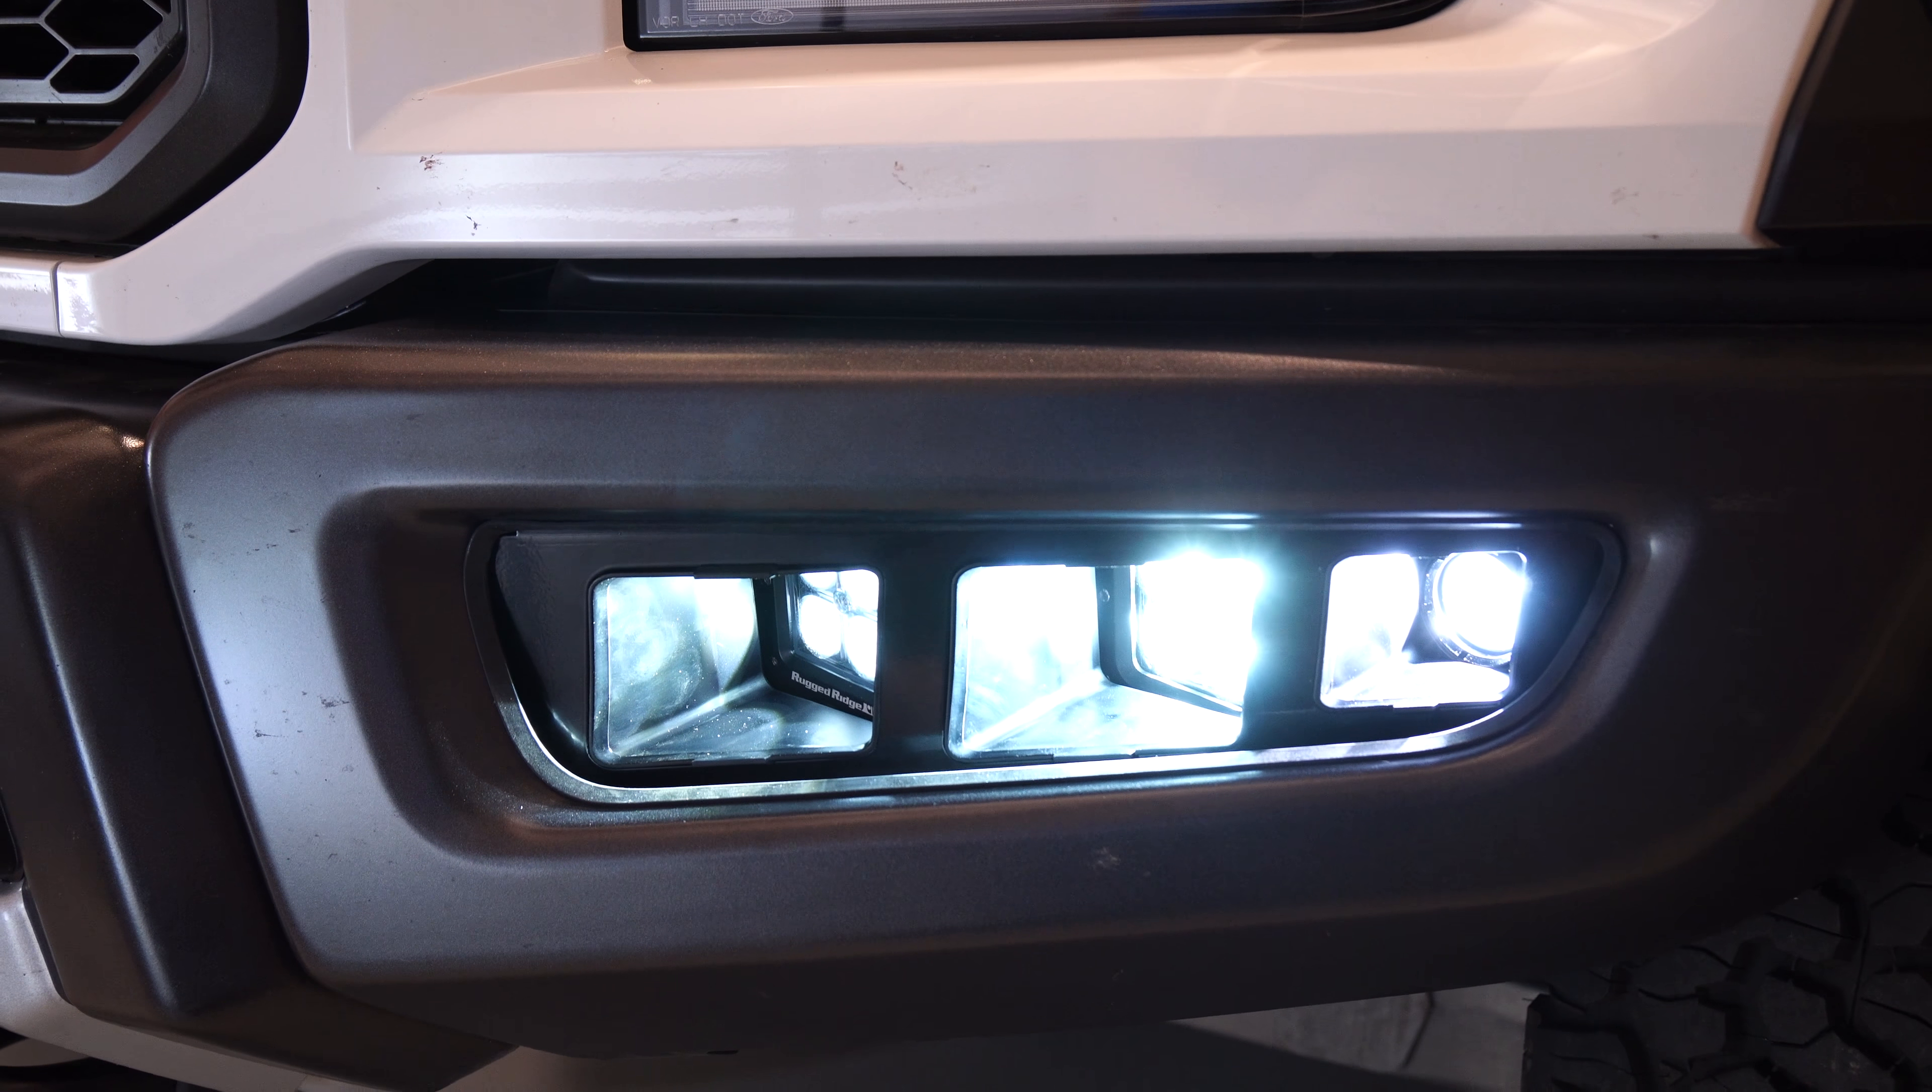All right, we got our LED fog lights installed.